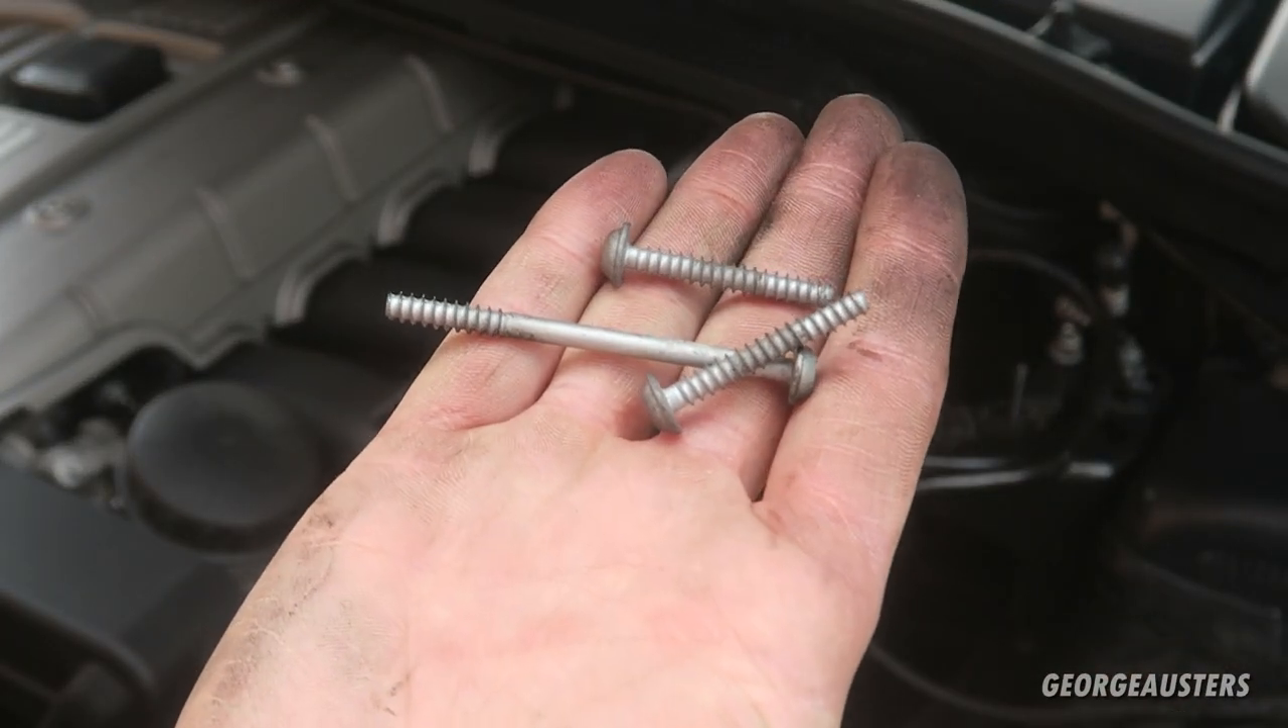And there we go that is the three T25 screws removed.